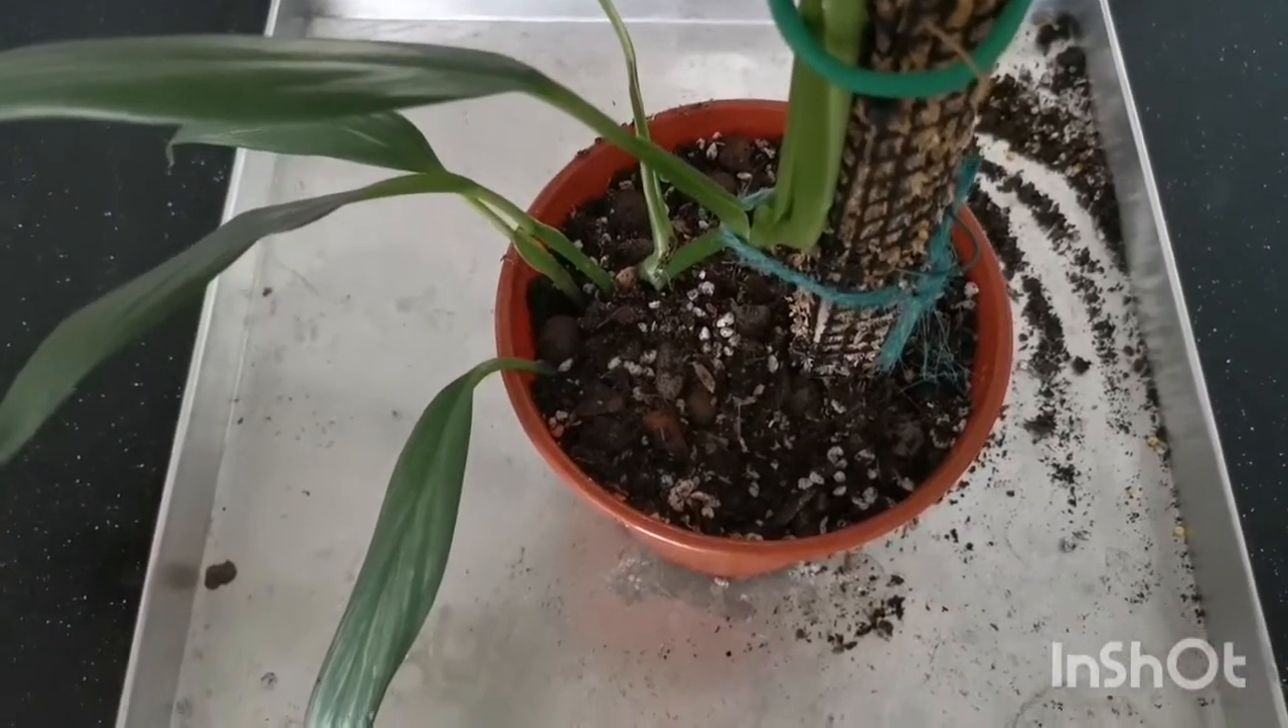You'll notice that the pole is not centered.